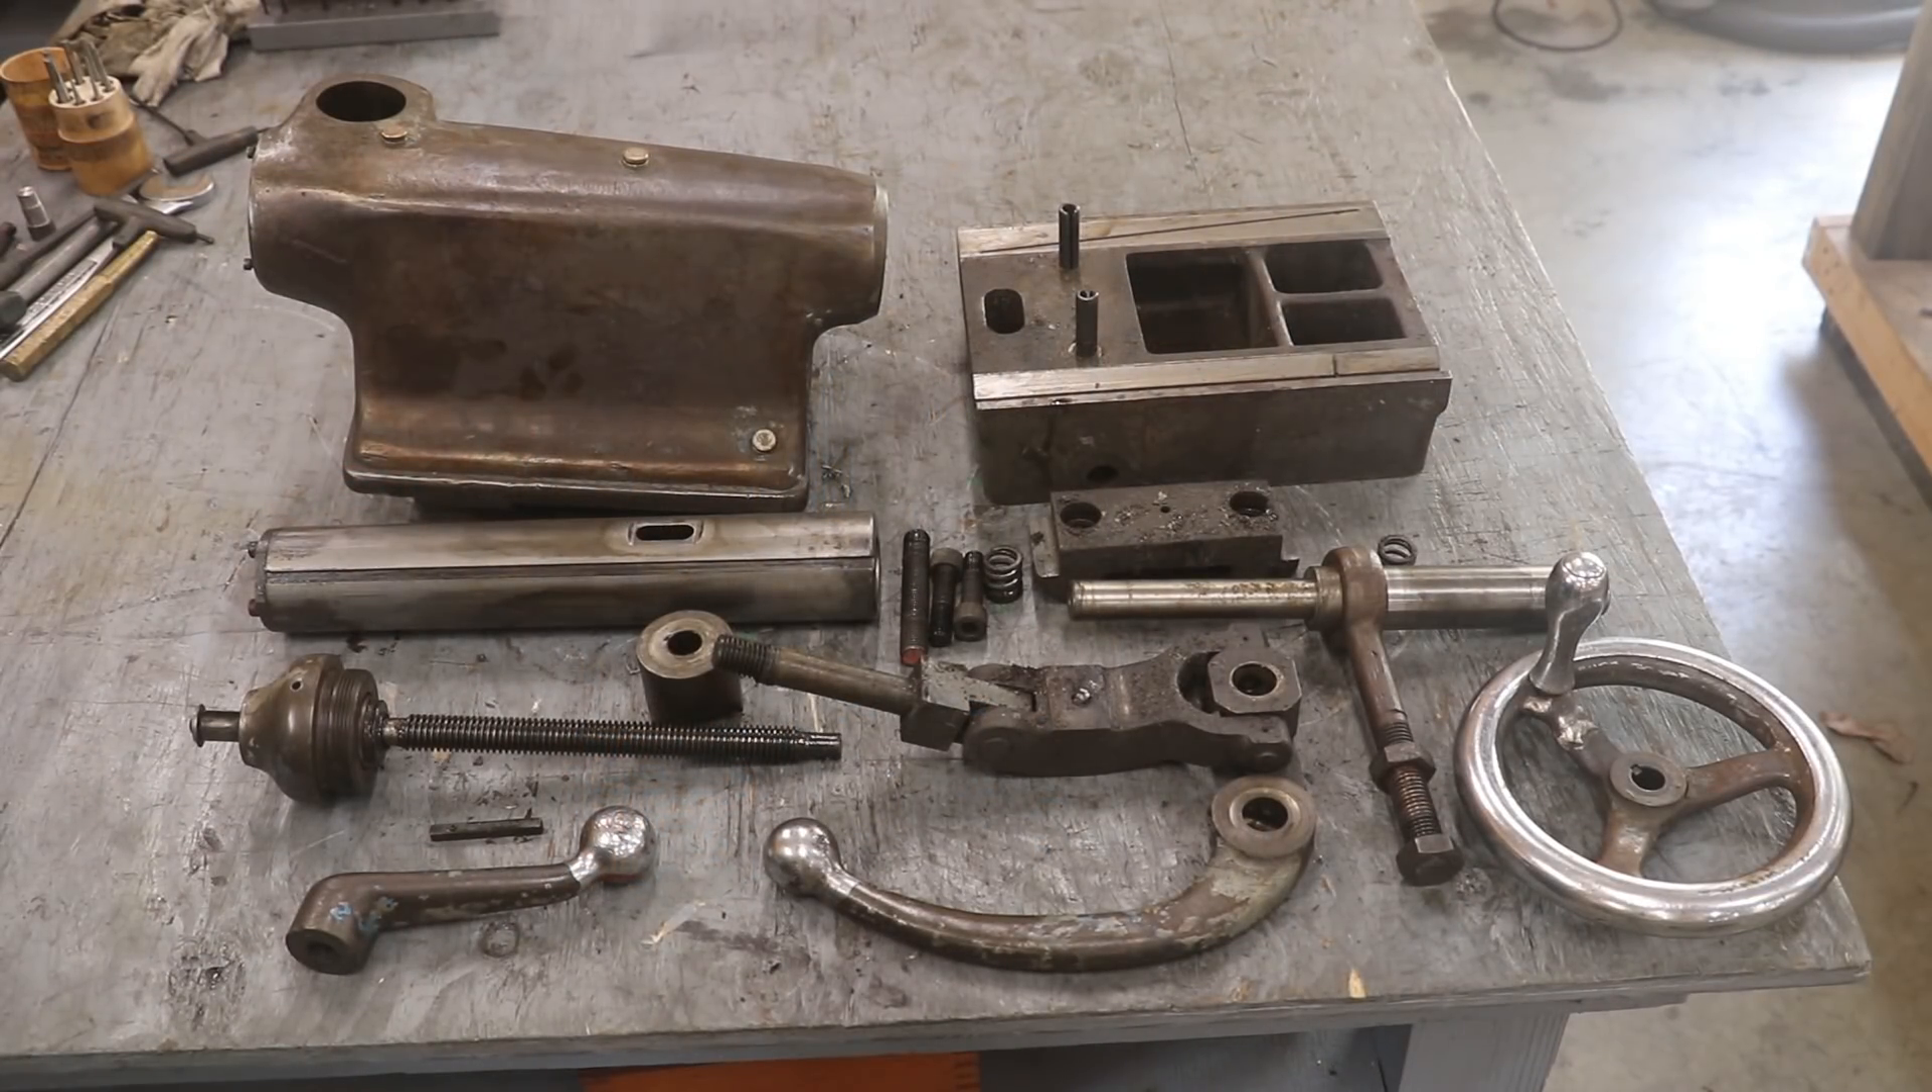There are all the components off of that tailstock.